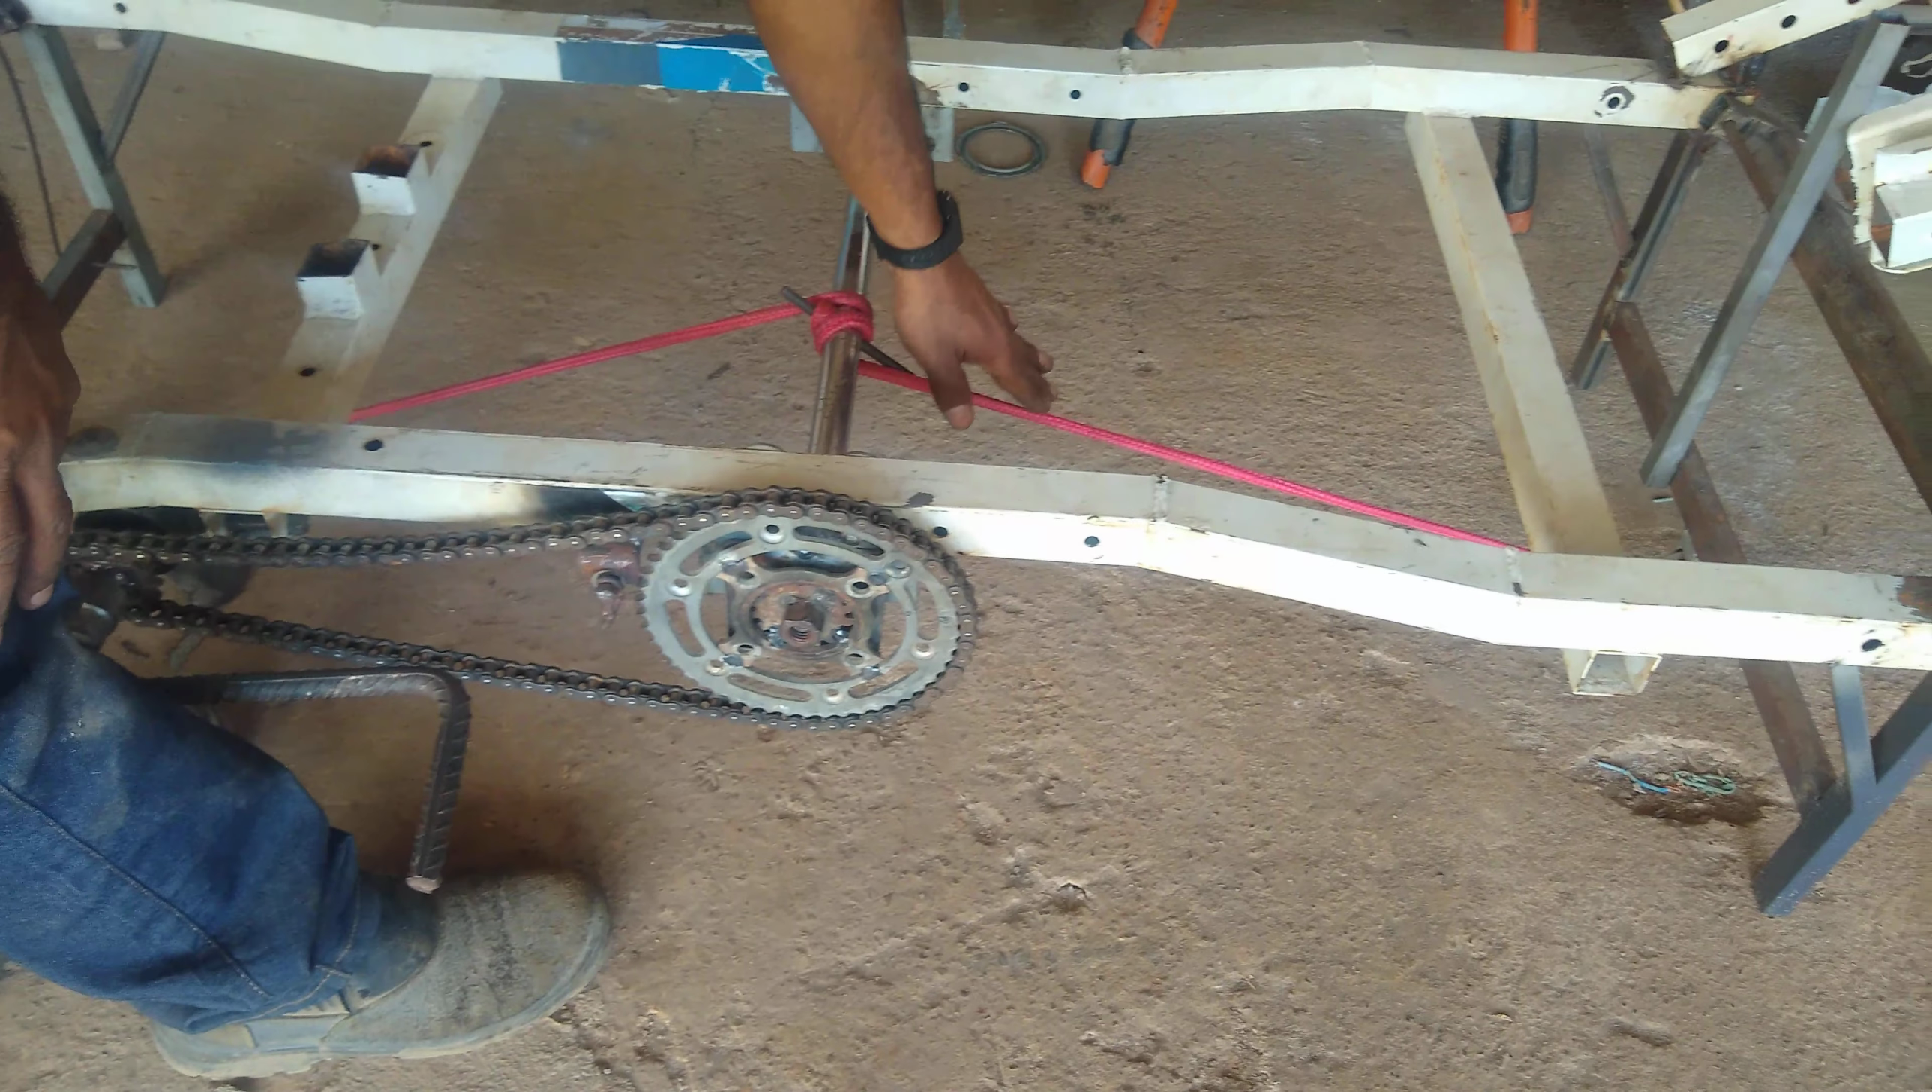Ainda falta eu colocar aqui o cabo de aço Que ainda está a corda.